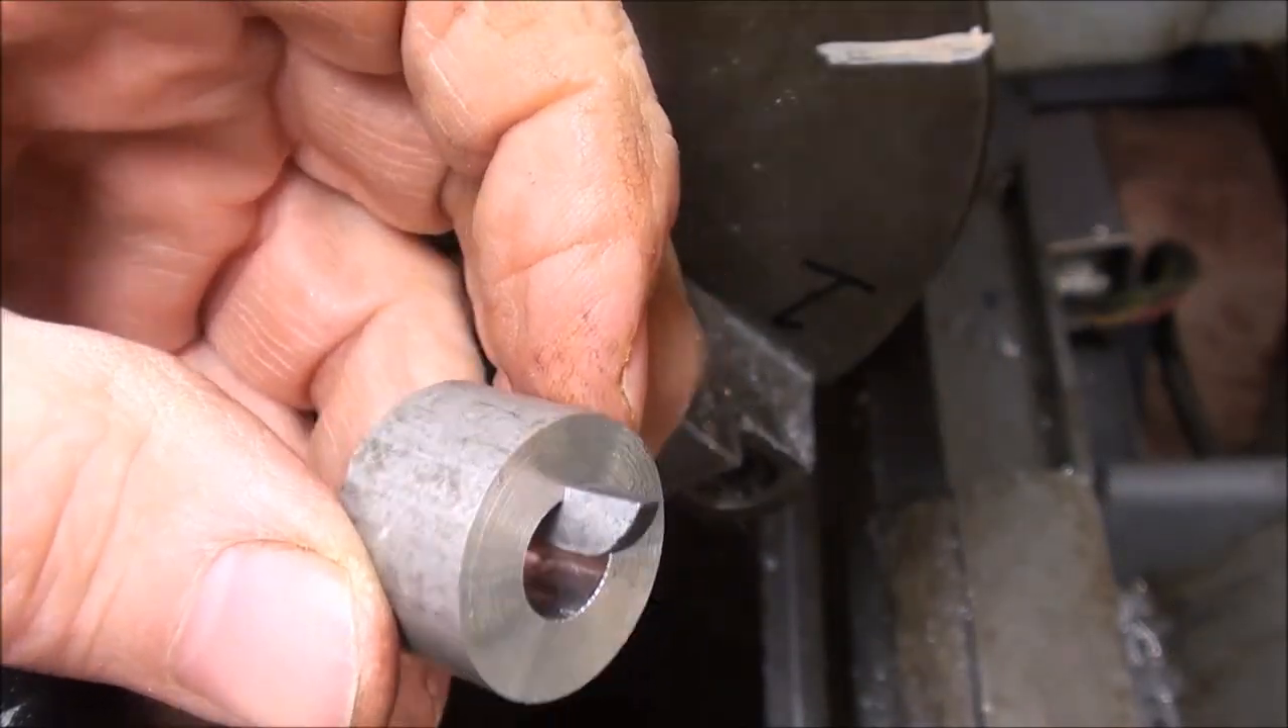I've put the woodruff key in the slot just so you get the idea here that it's already the right width.